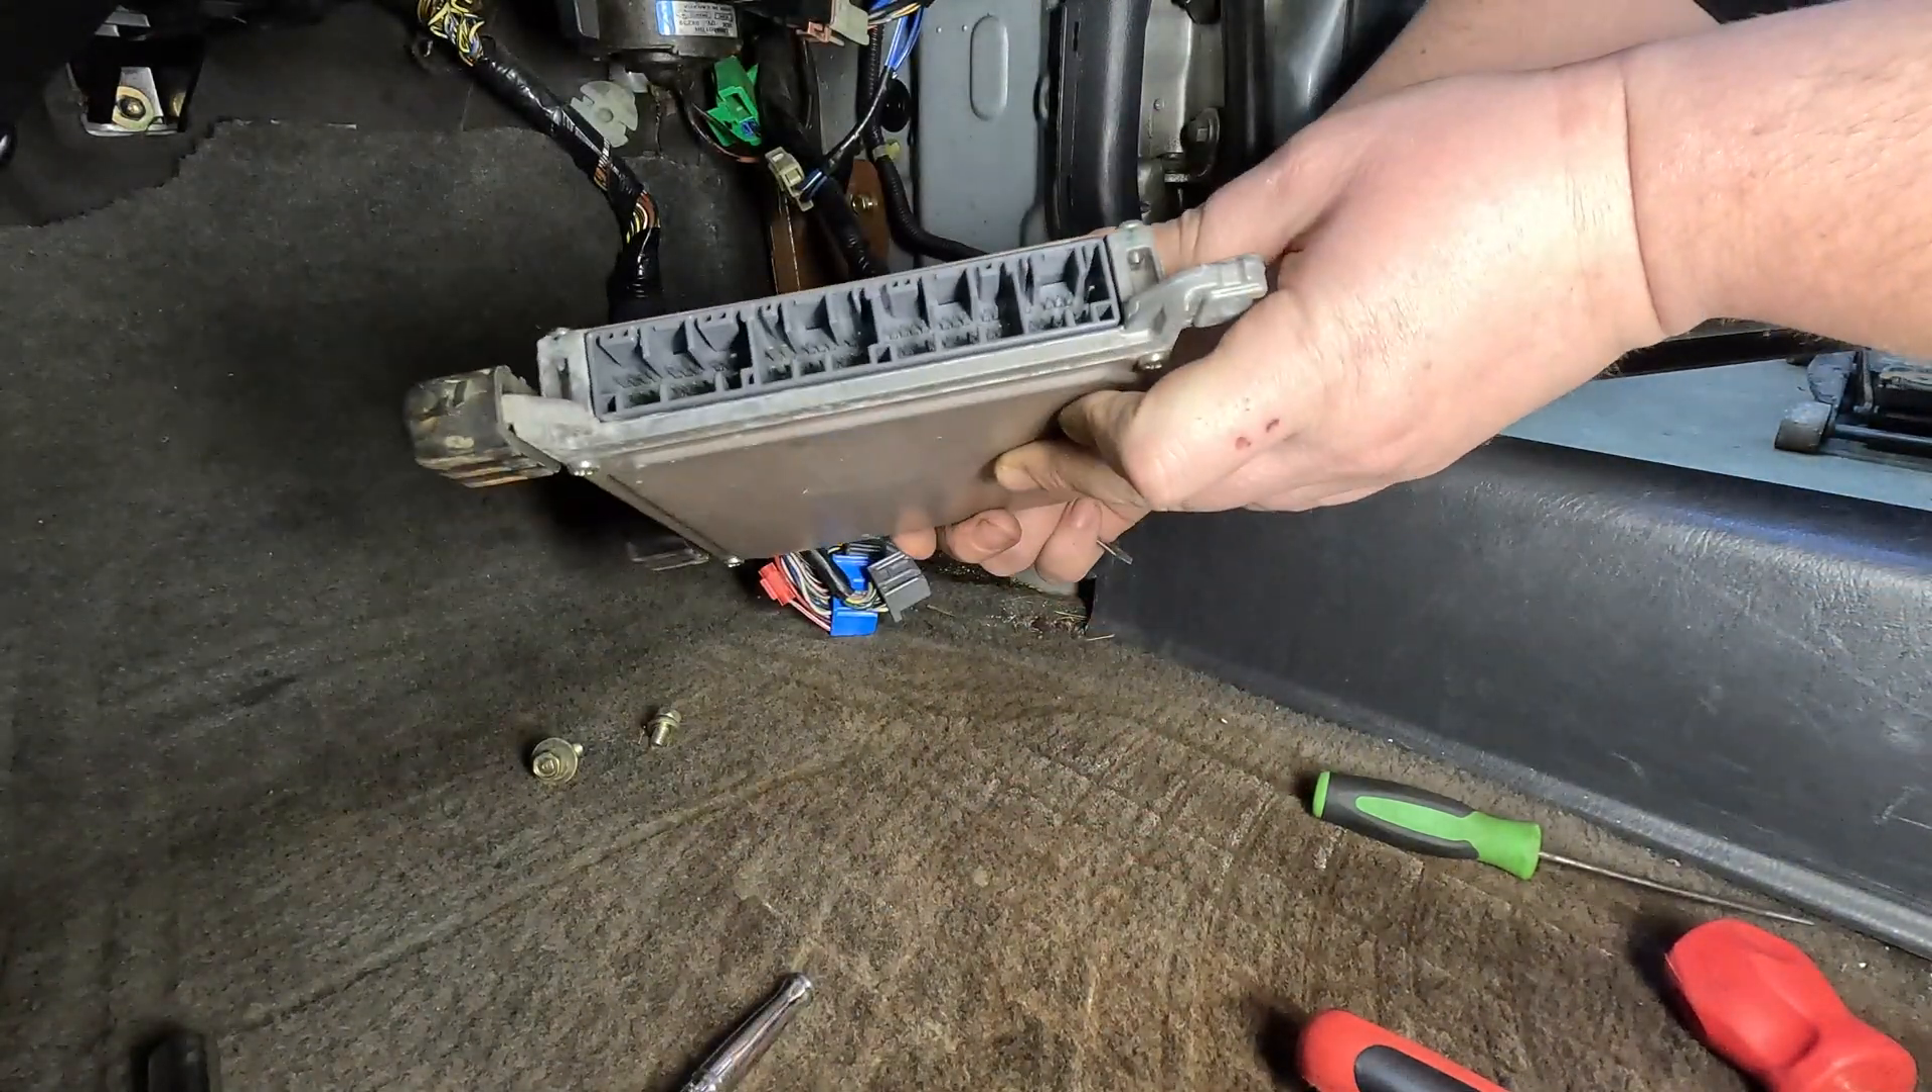This is our stock ECU we just pulled out.